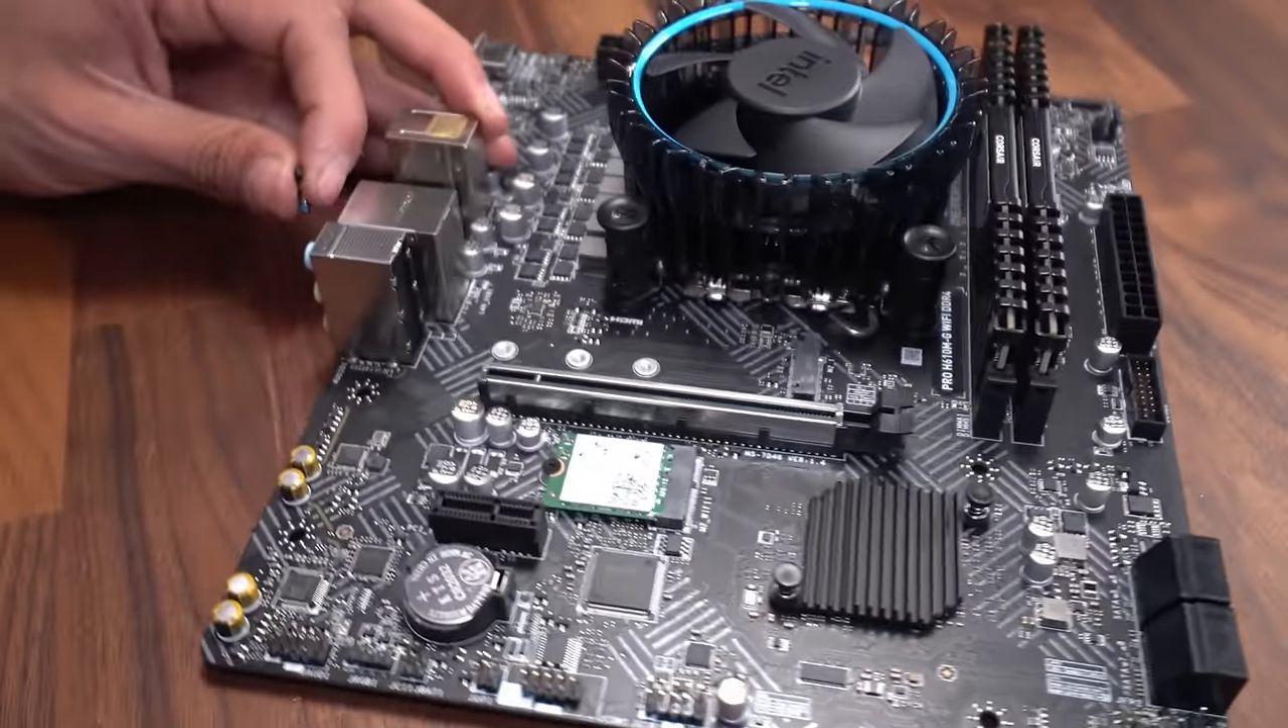Push down with both thumbs equal force and our RAM is installed.